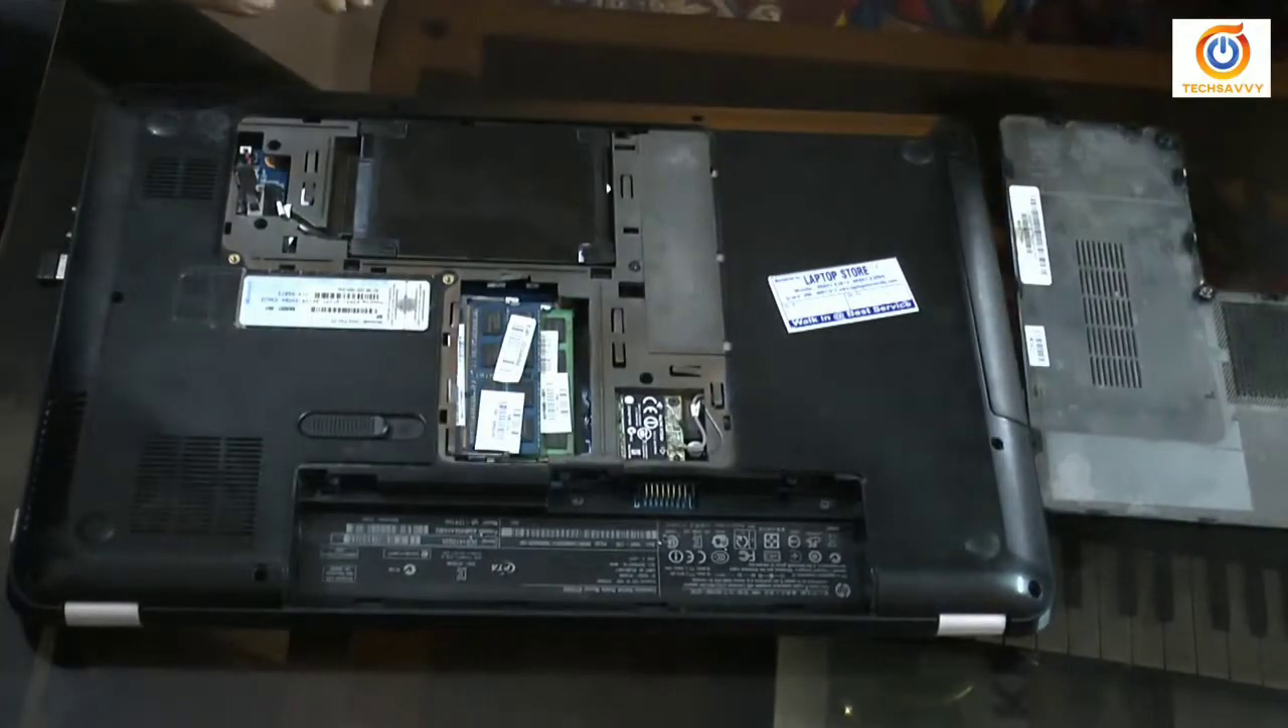So now you can see inside this cover is open no need to open anymore.